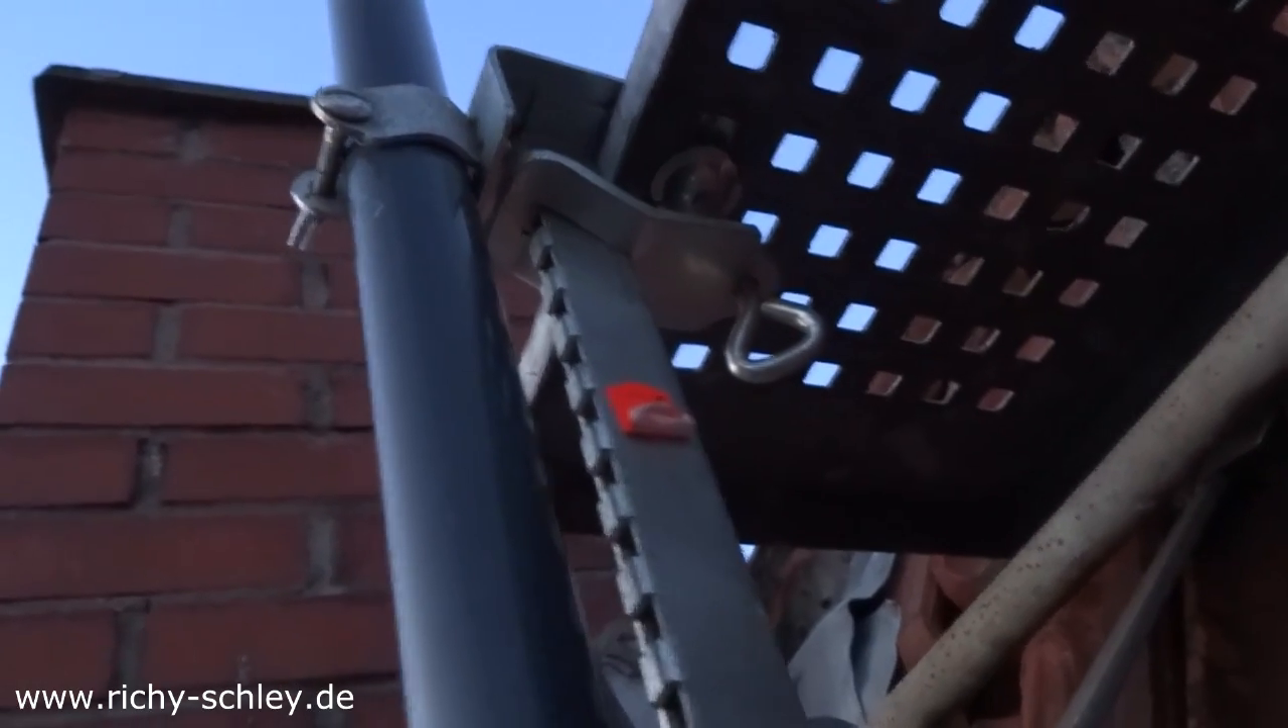Und ich habe die oberste Stufe genommen. Und habe da diese Sonnenschirmtischklemme dran gemacht.